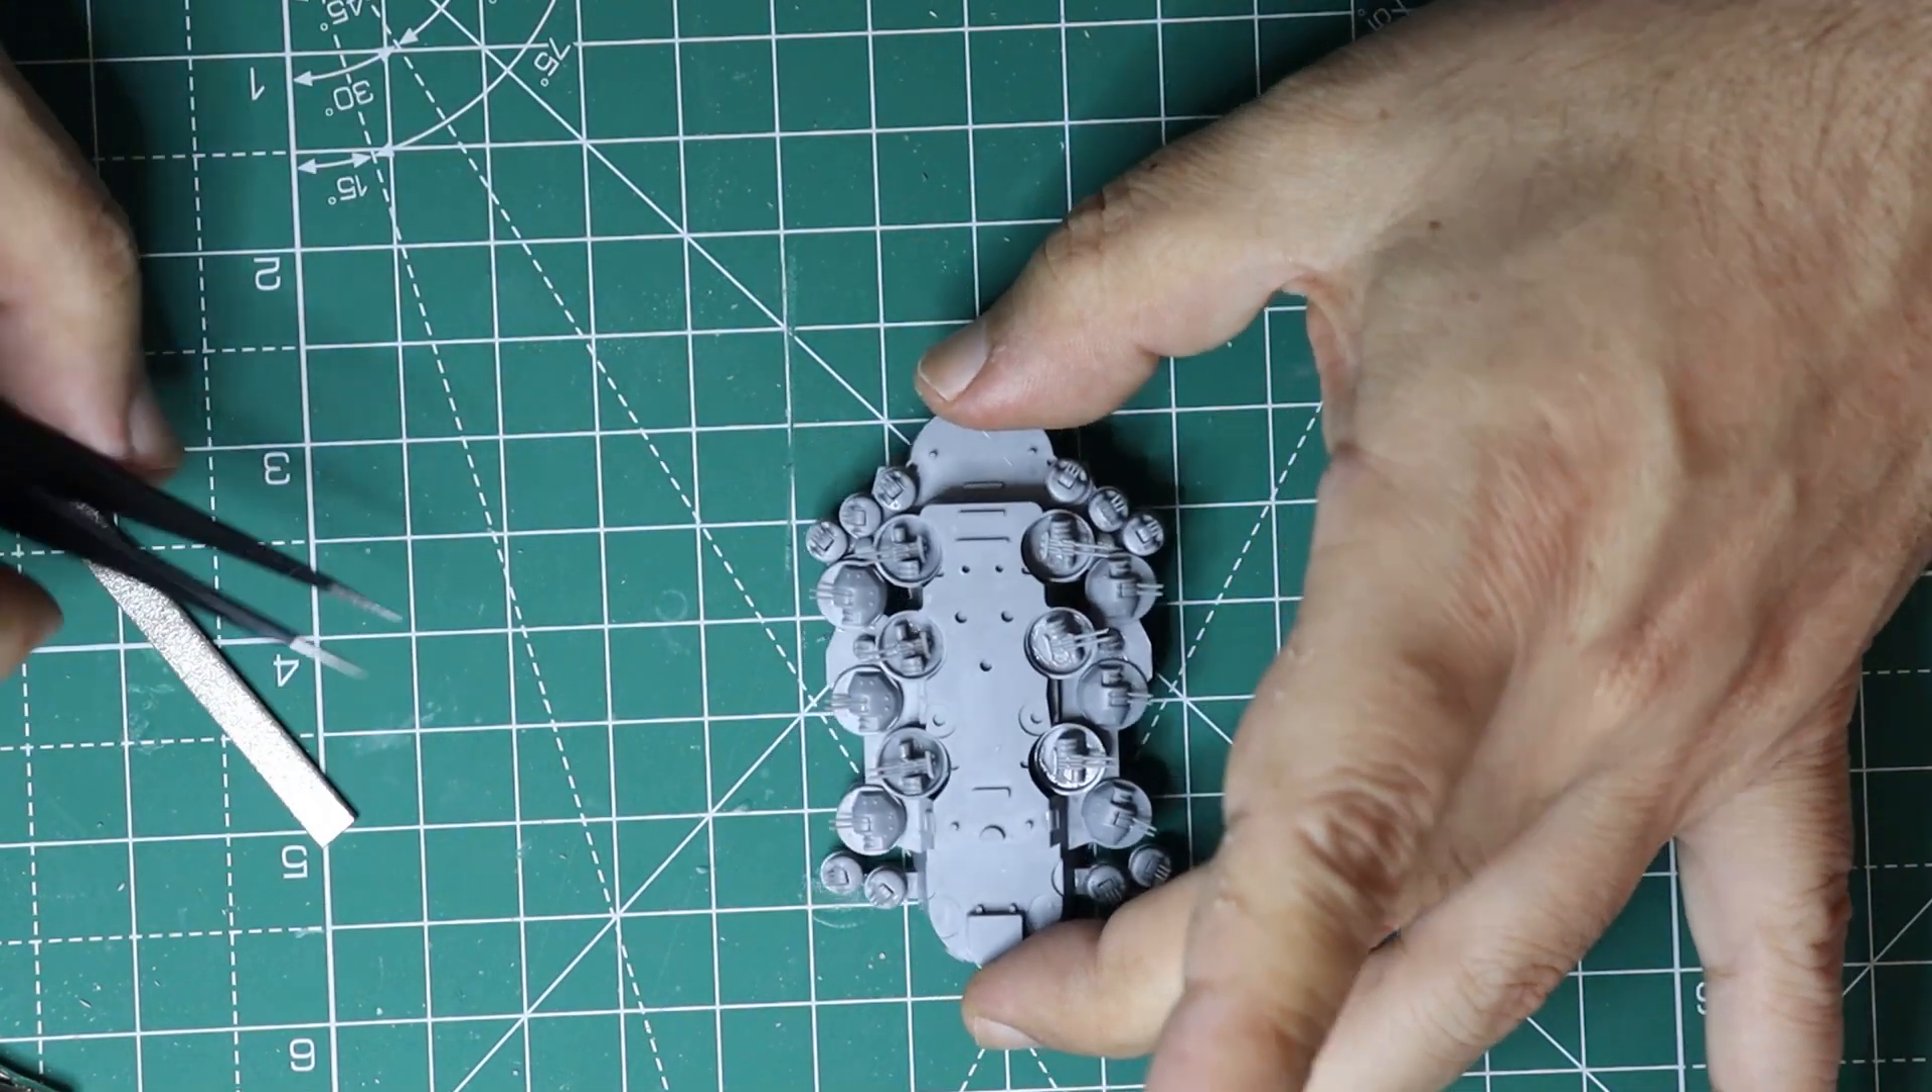De esta manera queda ya la base de los puentes con todos sus antiaéreos y todas sus piezas puestas.